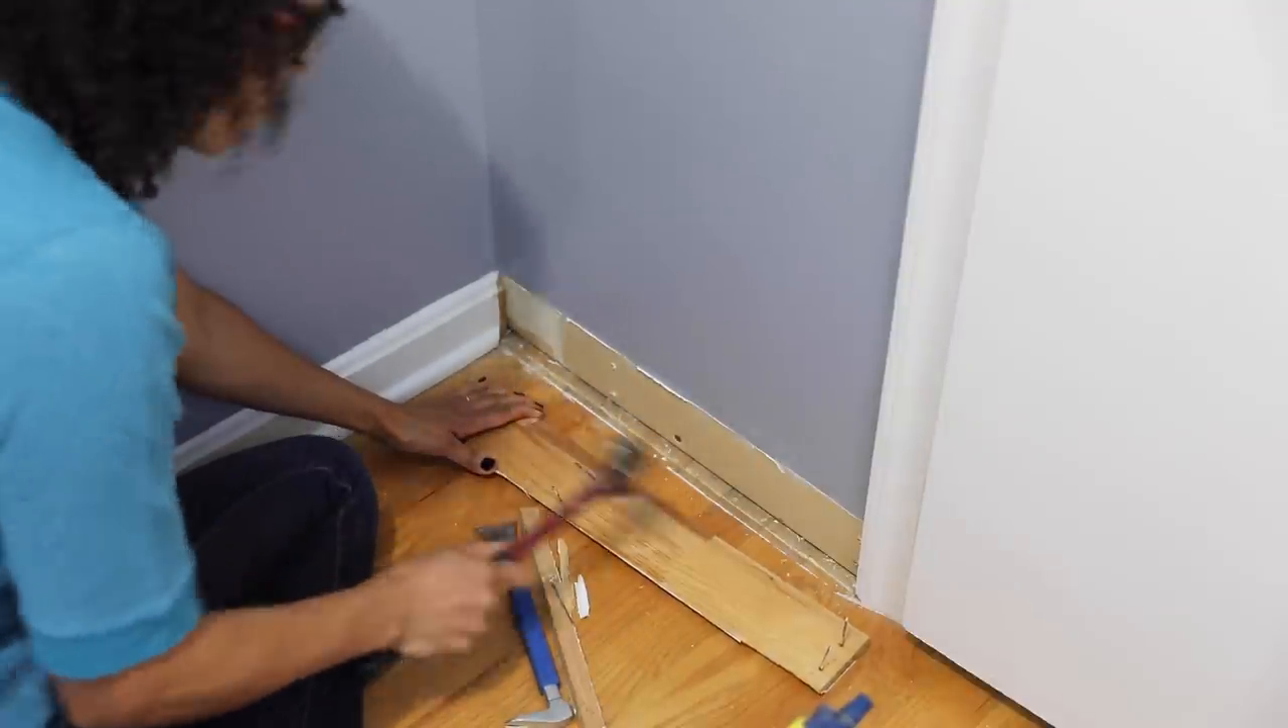Now, I didn't remove all the trim, just the sides where the boards needed to be flush.